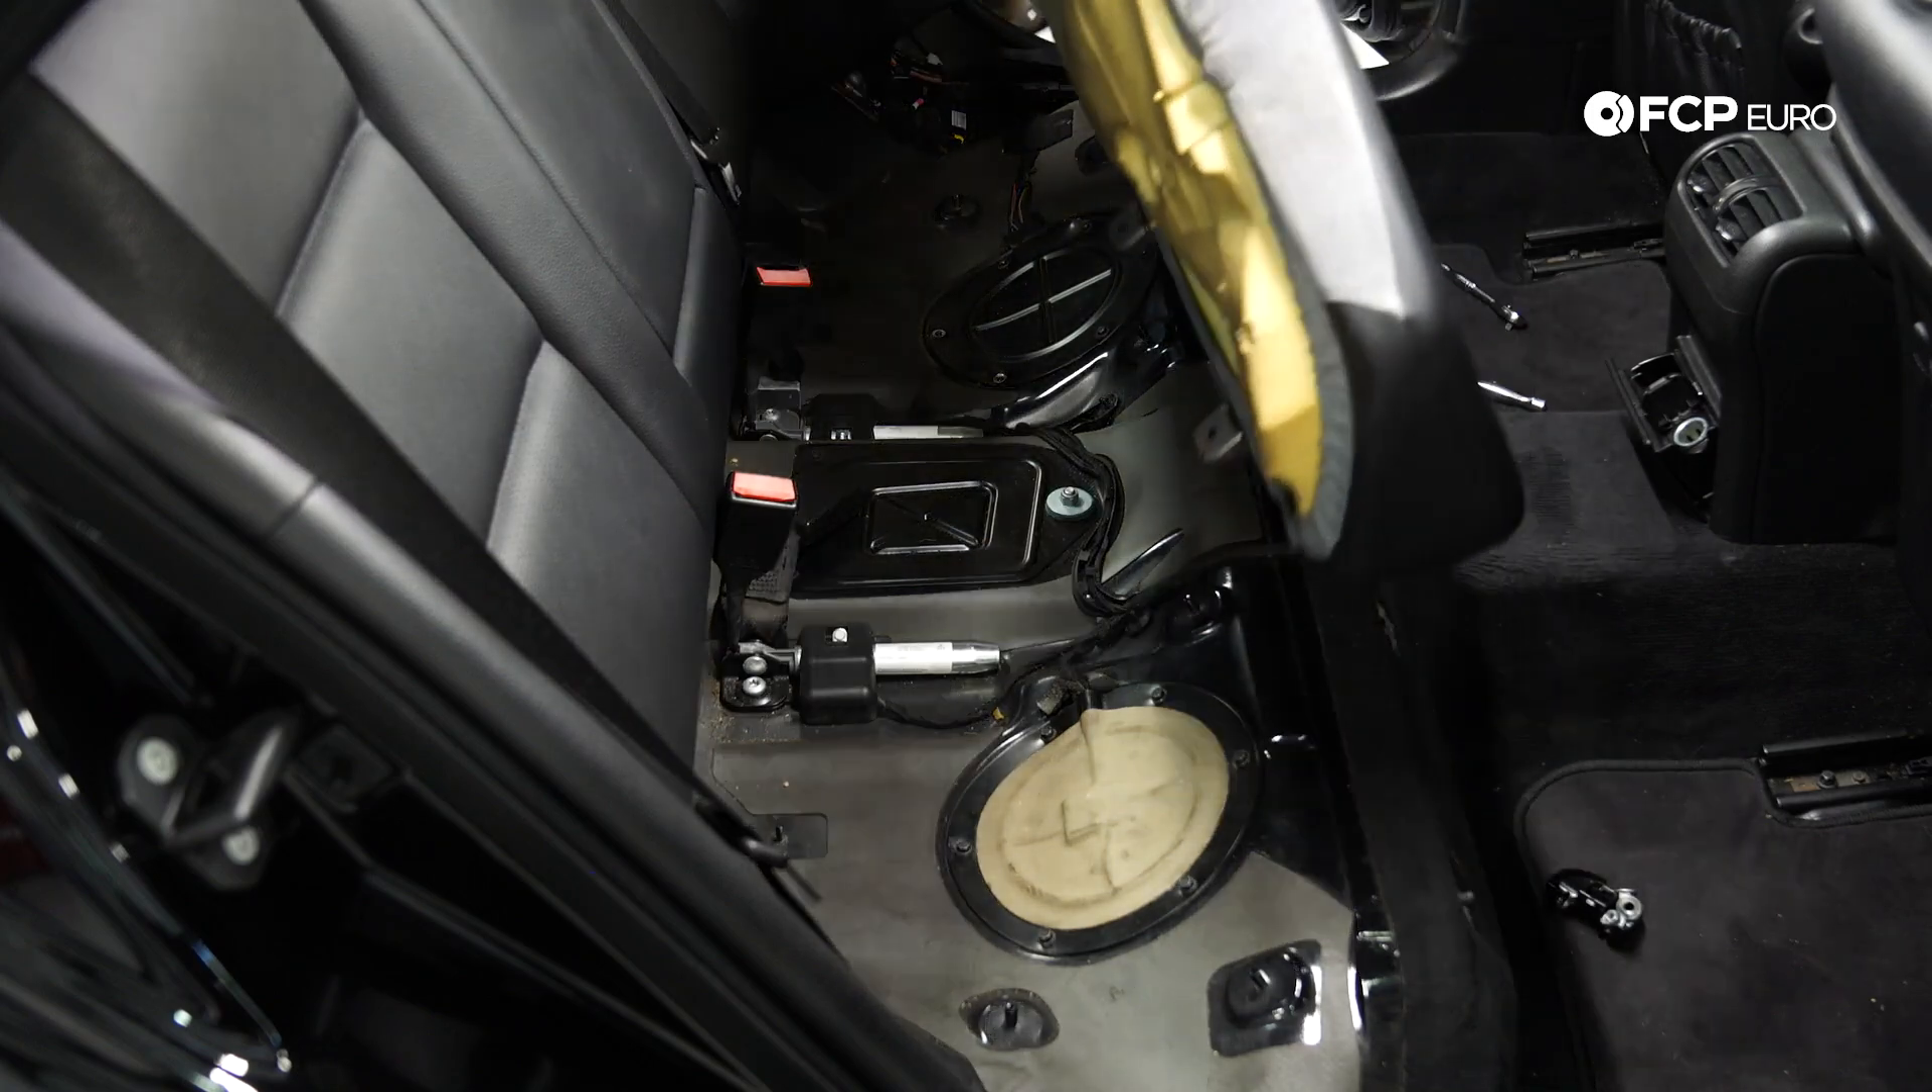Last thing we need to do is throw the seat back in this vehicle.